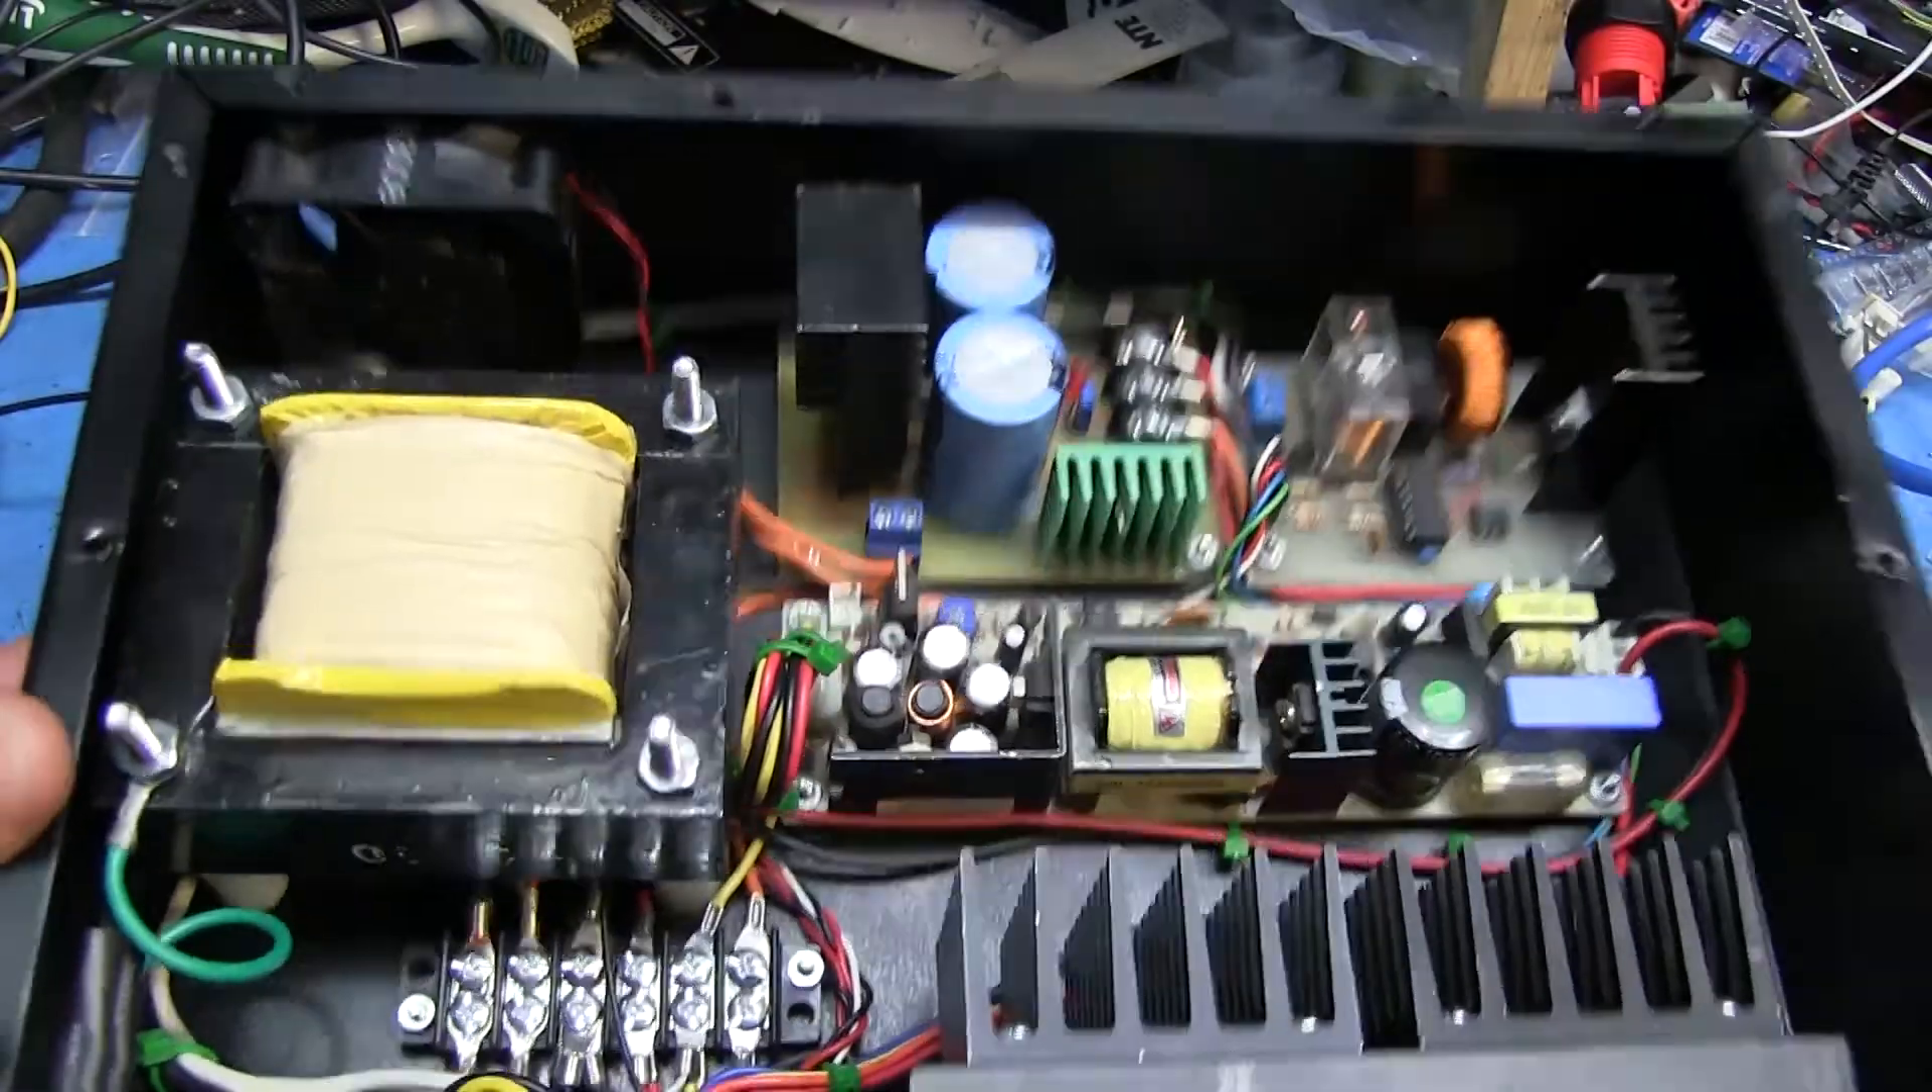See all the boards are there everything's wired.